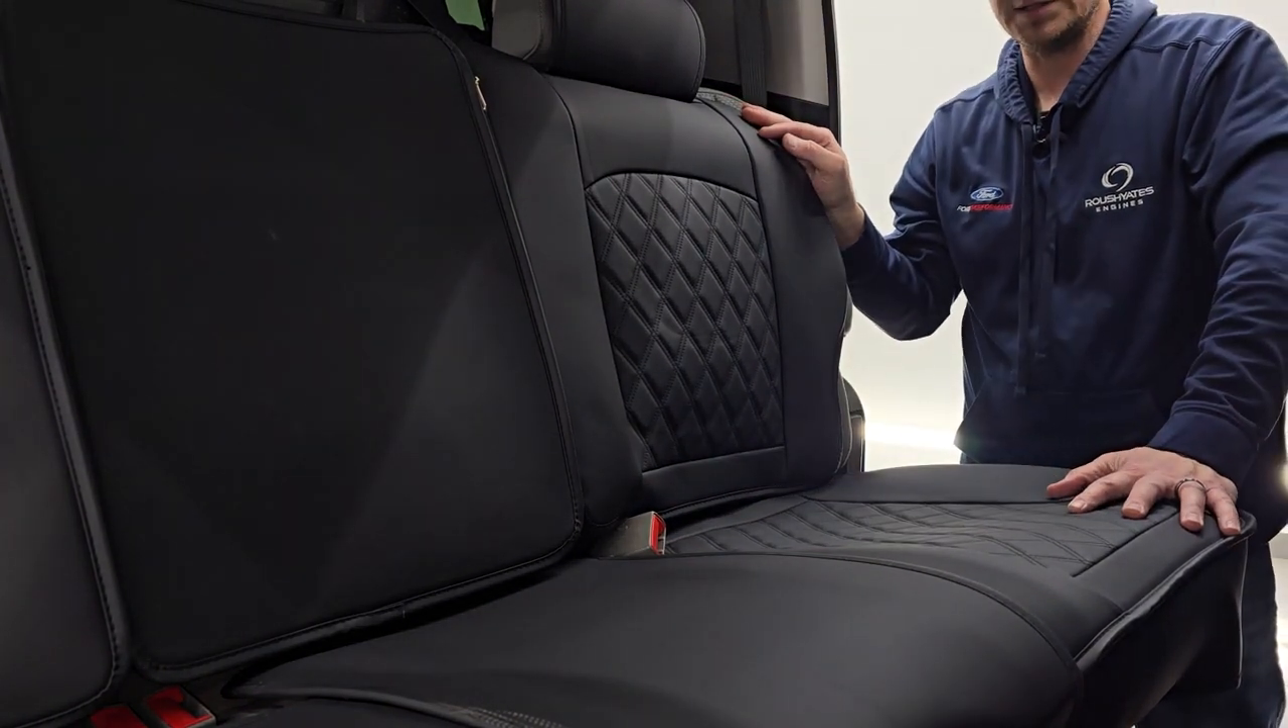And your seat covers are installed.